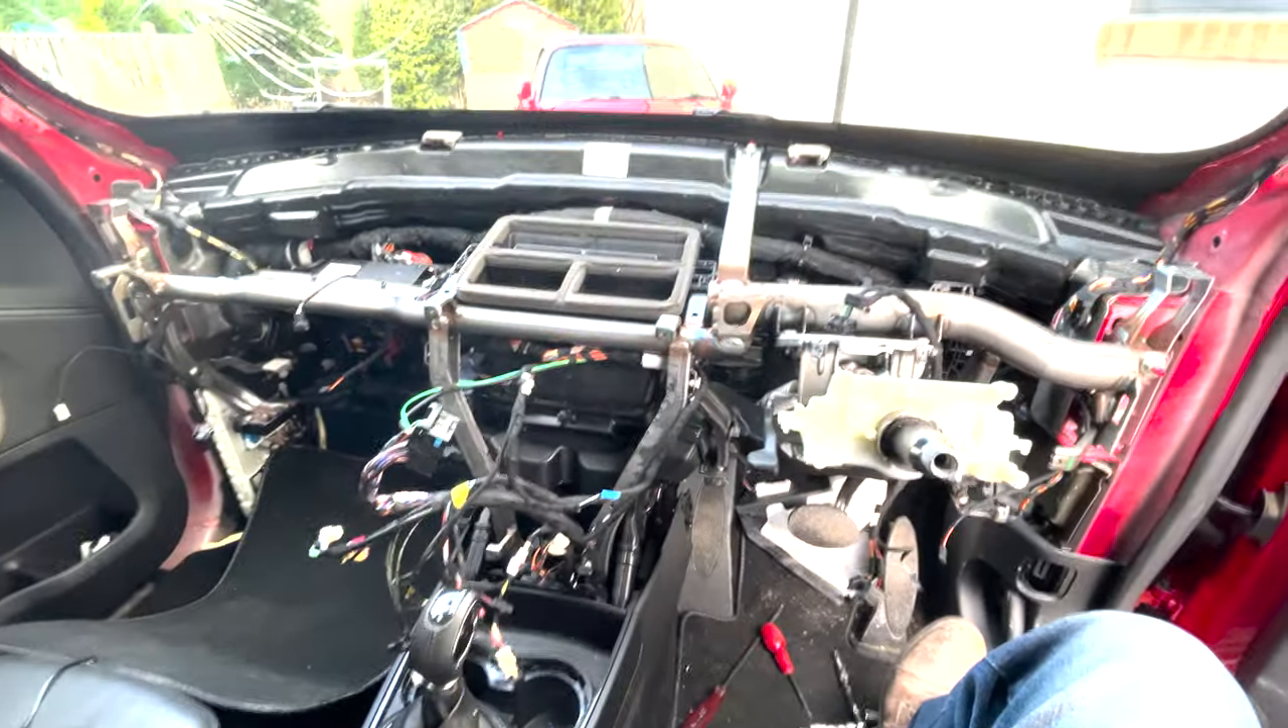This is what we're left with. Dashboard all removed and it doesn't look too complicated to be fair.